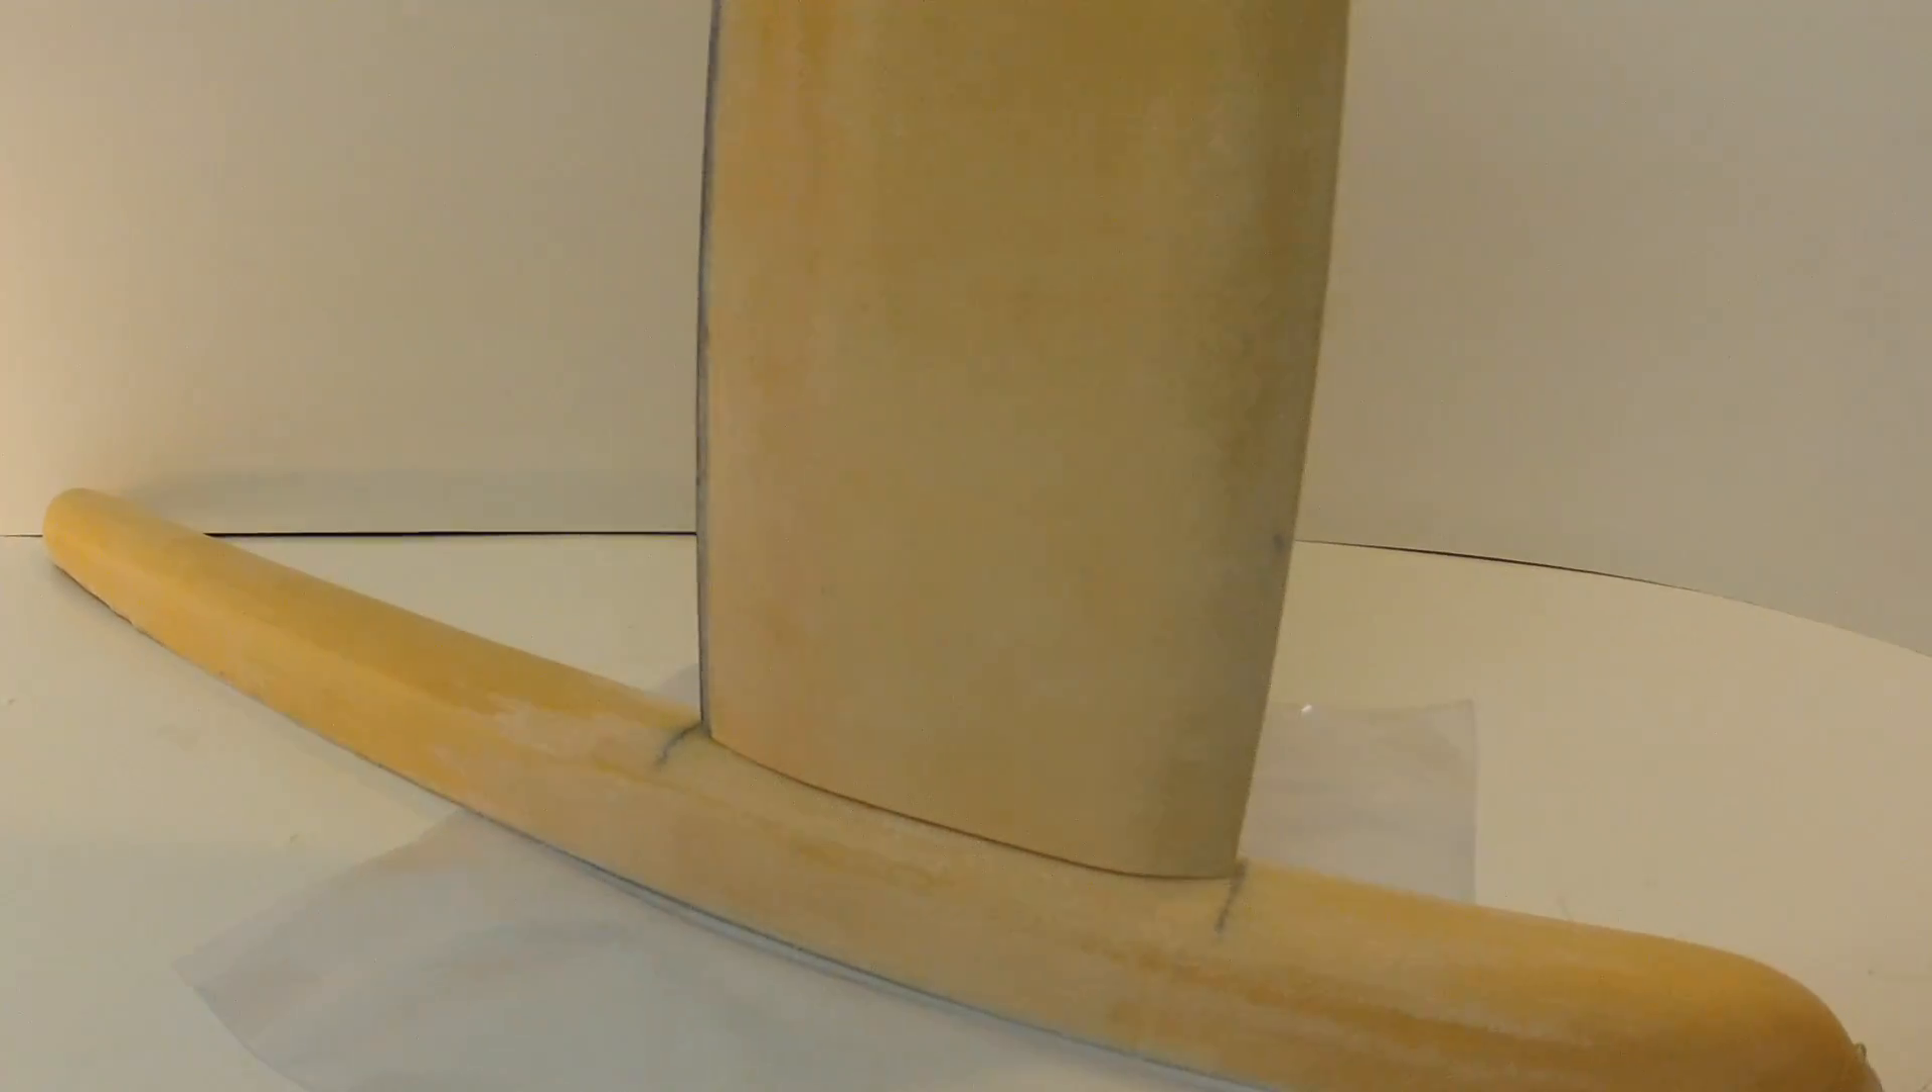Uh, we have the mast sitting on top of the fuselage and between the lines.